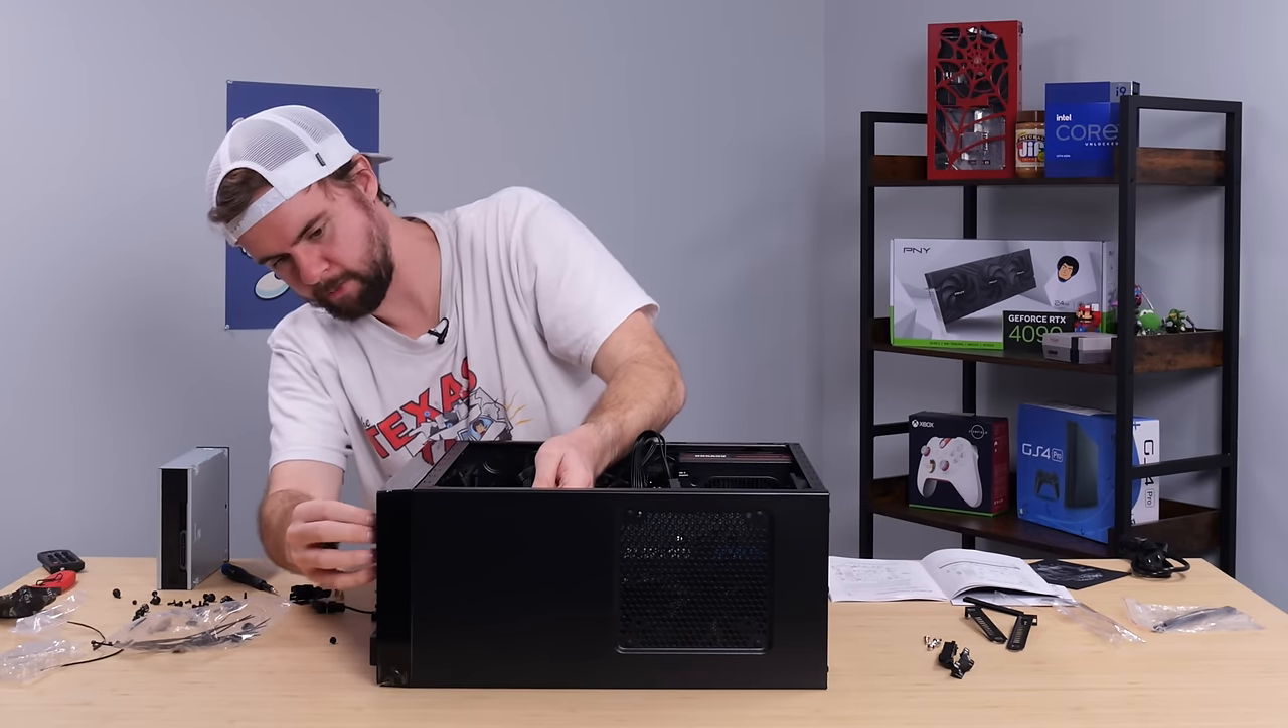All right, but anyways, we've got everything mounted in there except for one last piece, the most important piece, our Blu-ray drive, which I'm very excited about.